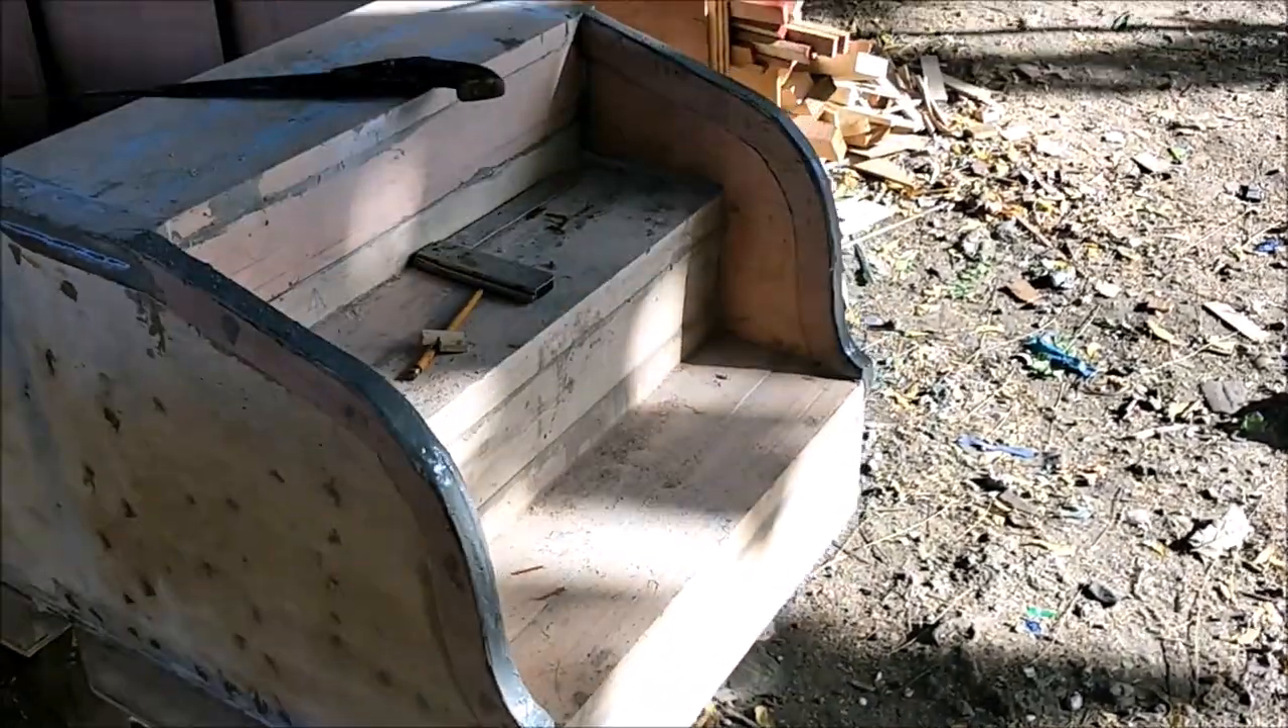So now we got the trim around the back steps here.